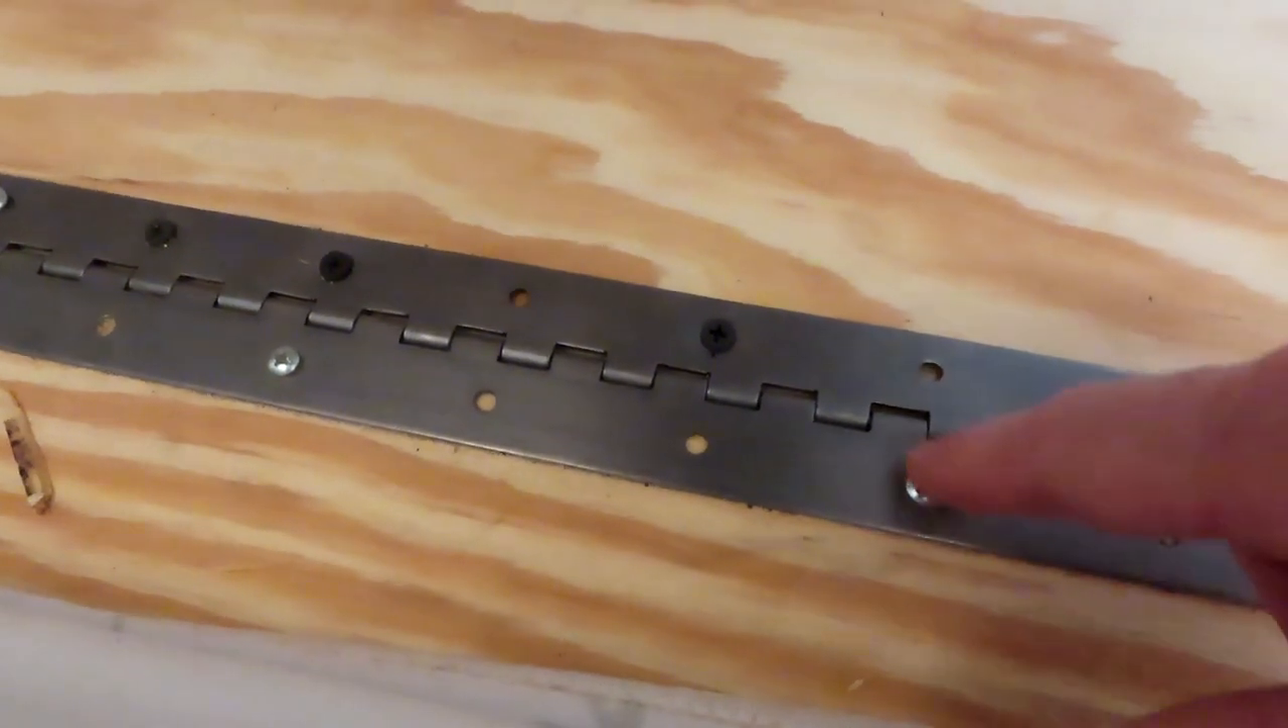These screws are all right they're fully into the plywood.